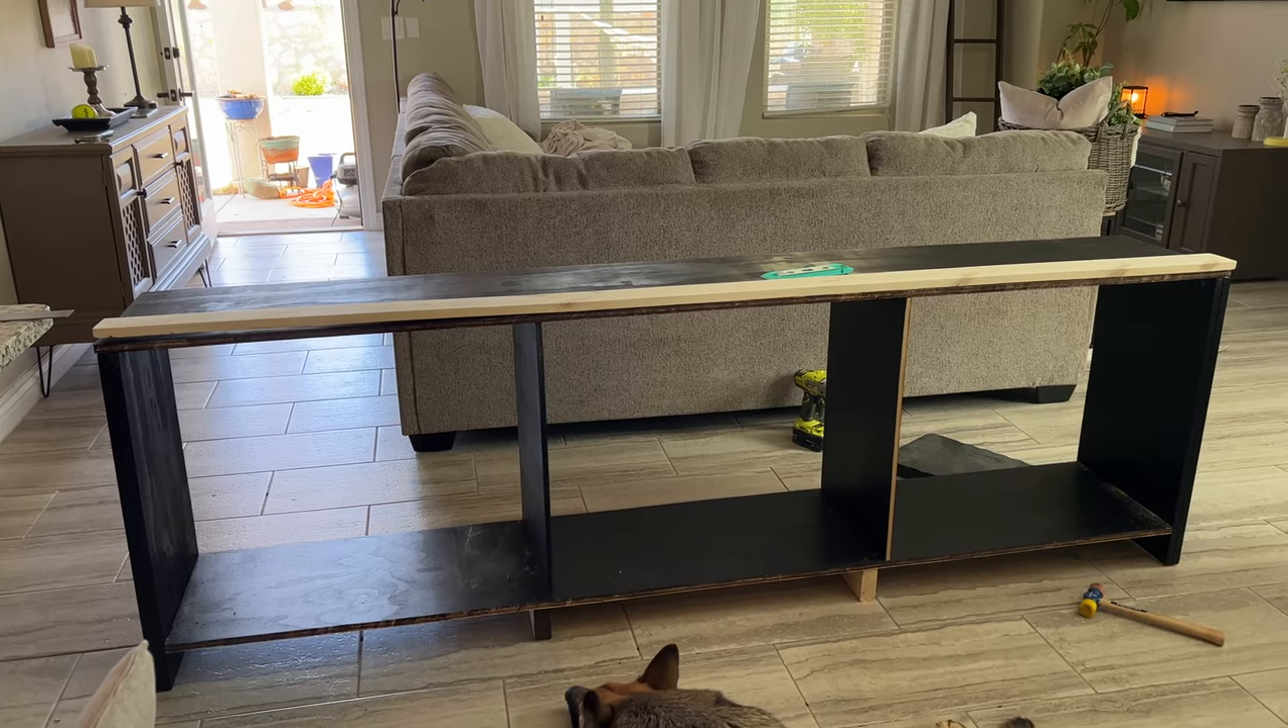And then we can get to adding the frame. As you can see, I already have one part of the frame there at the top and the frame, I am not going to paint until after we install it.